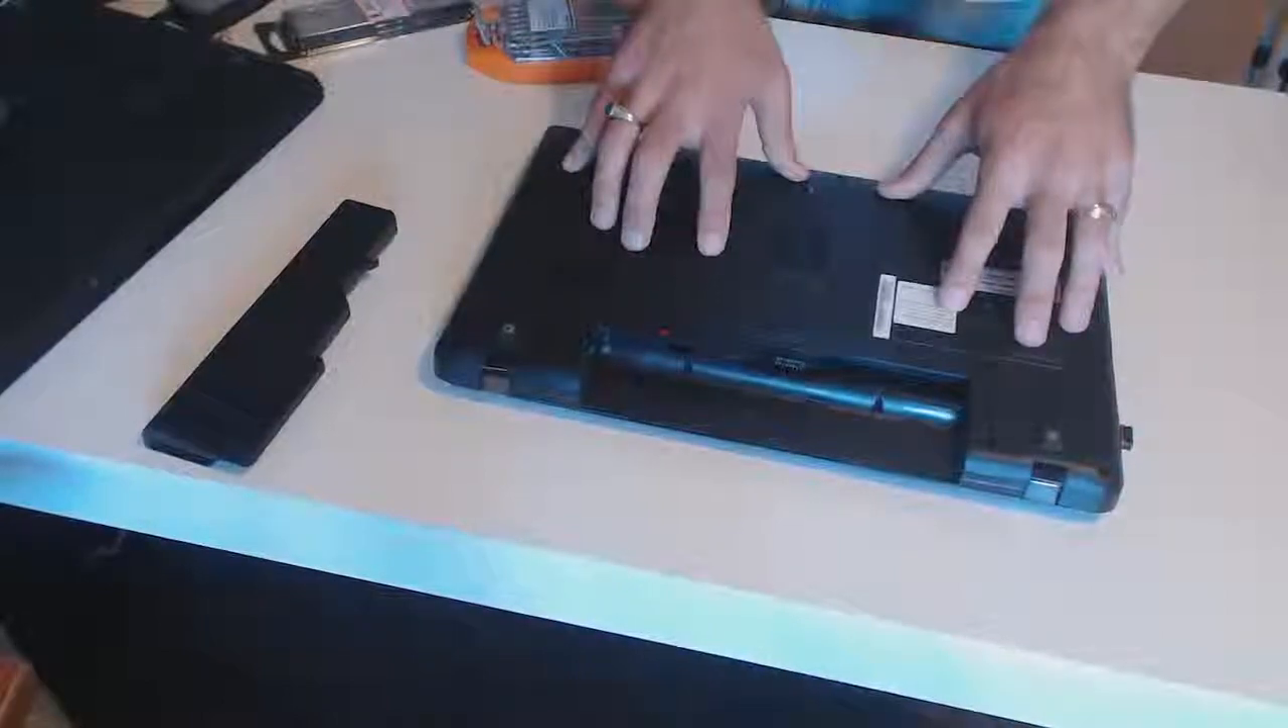So with the battery removed you're ready to go ahead and open up the case.